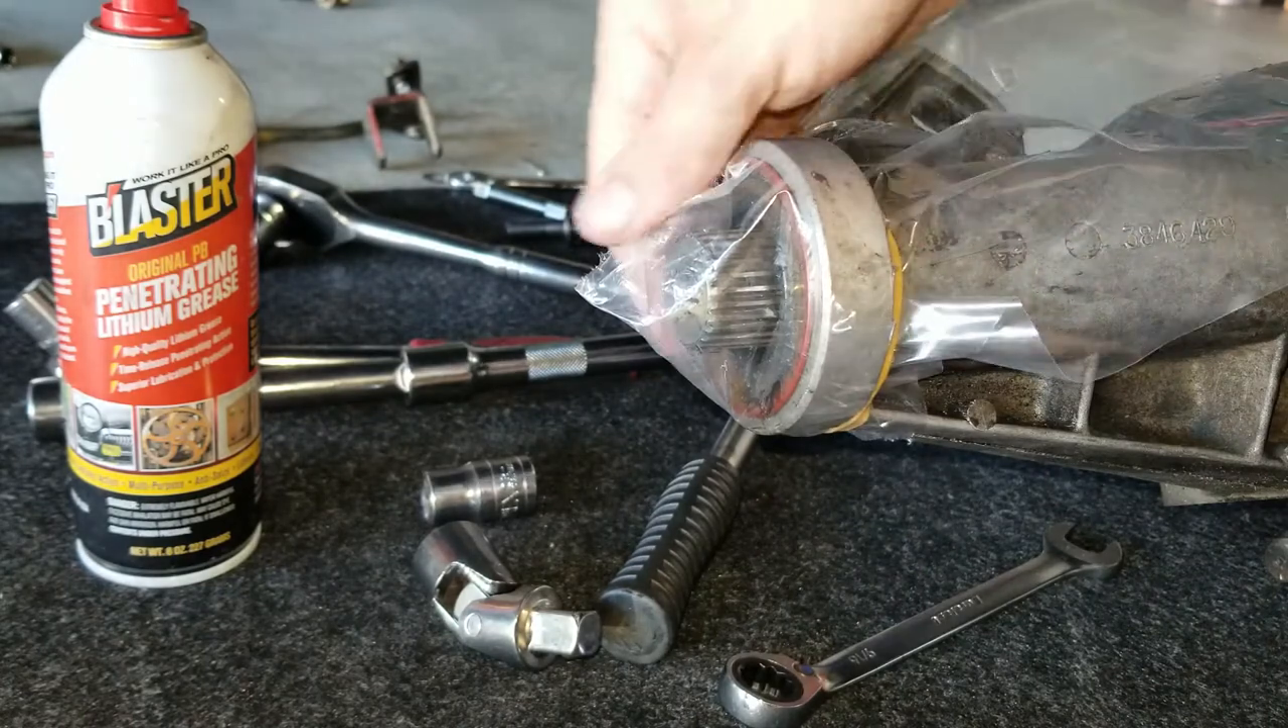So there's the transmission condom just use a rubber band cut off the end of a plastic bag good to go.